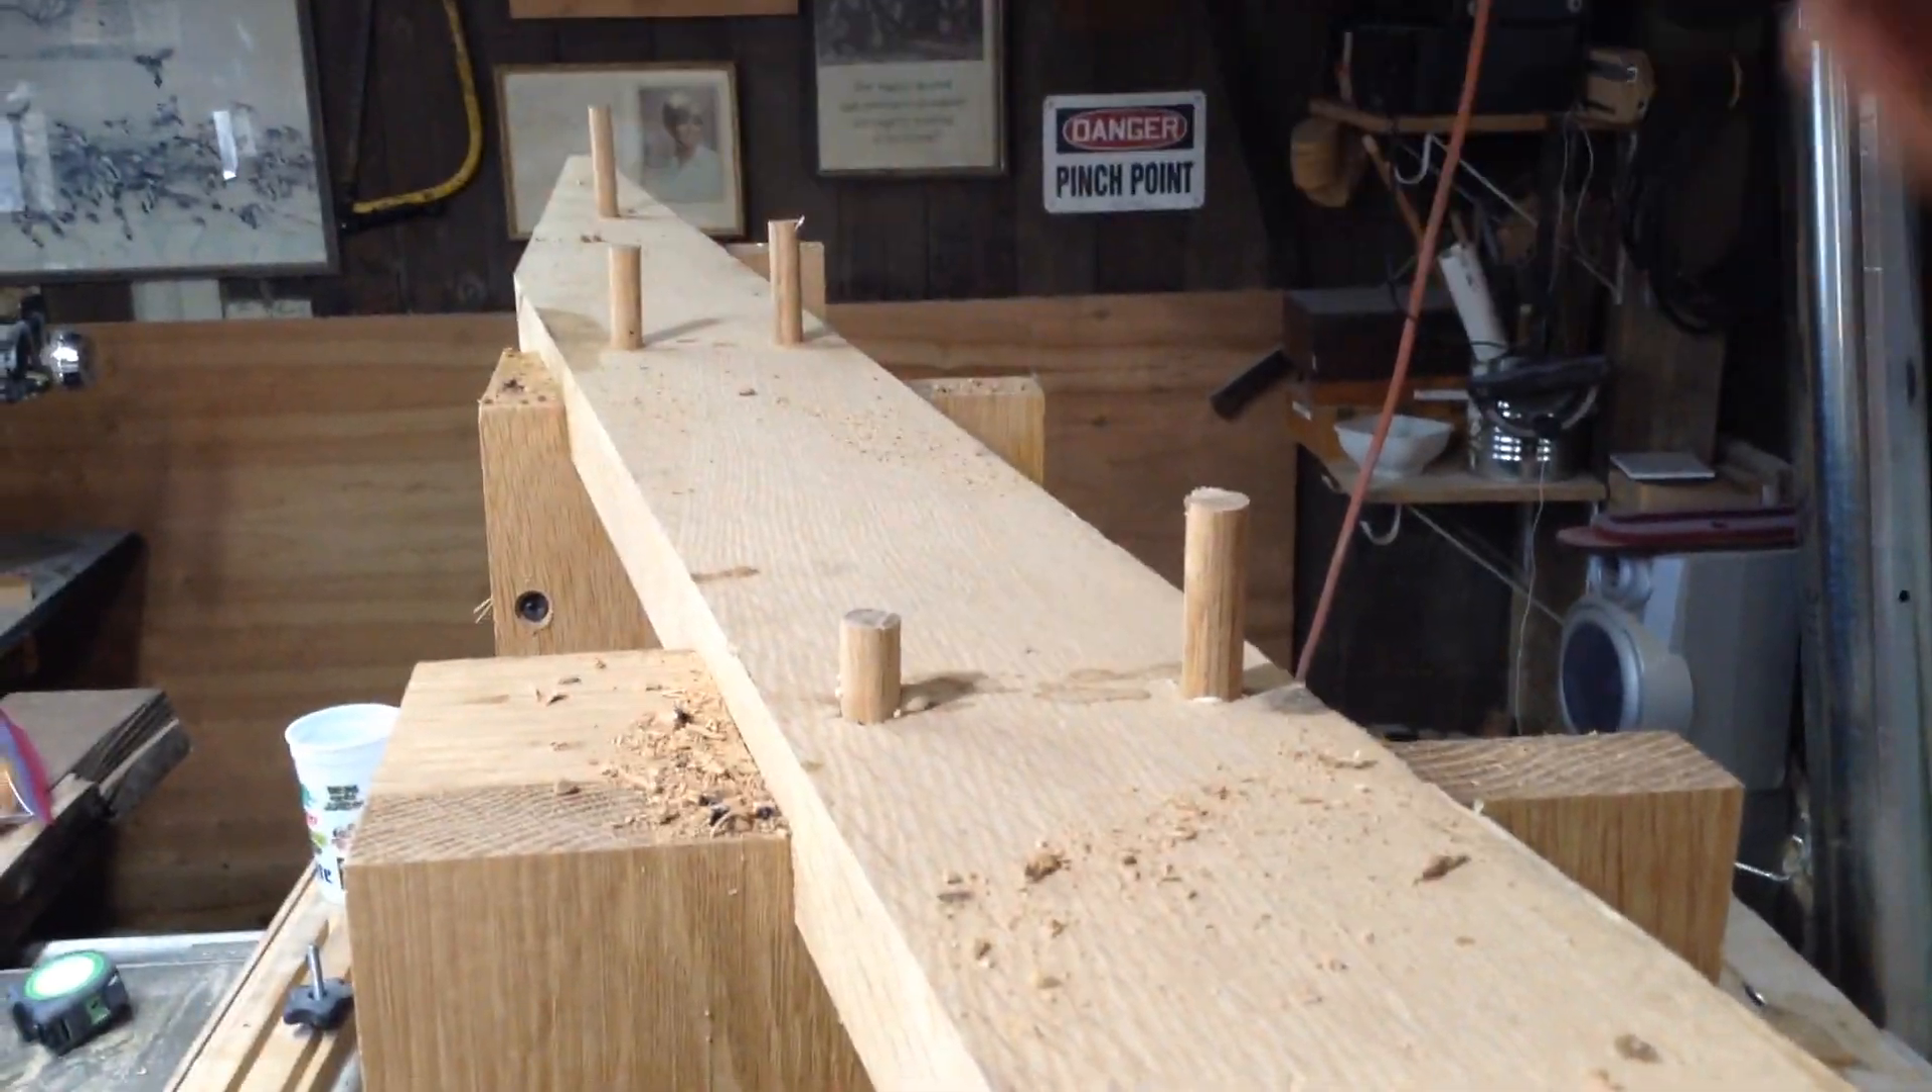I took the screws out and add the dowels.